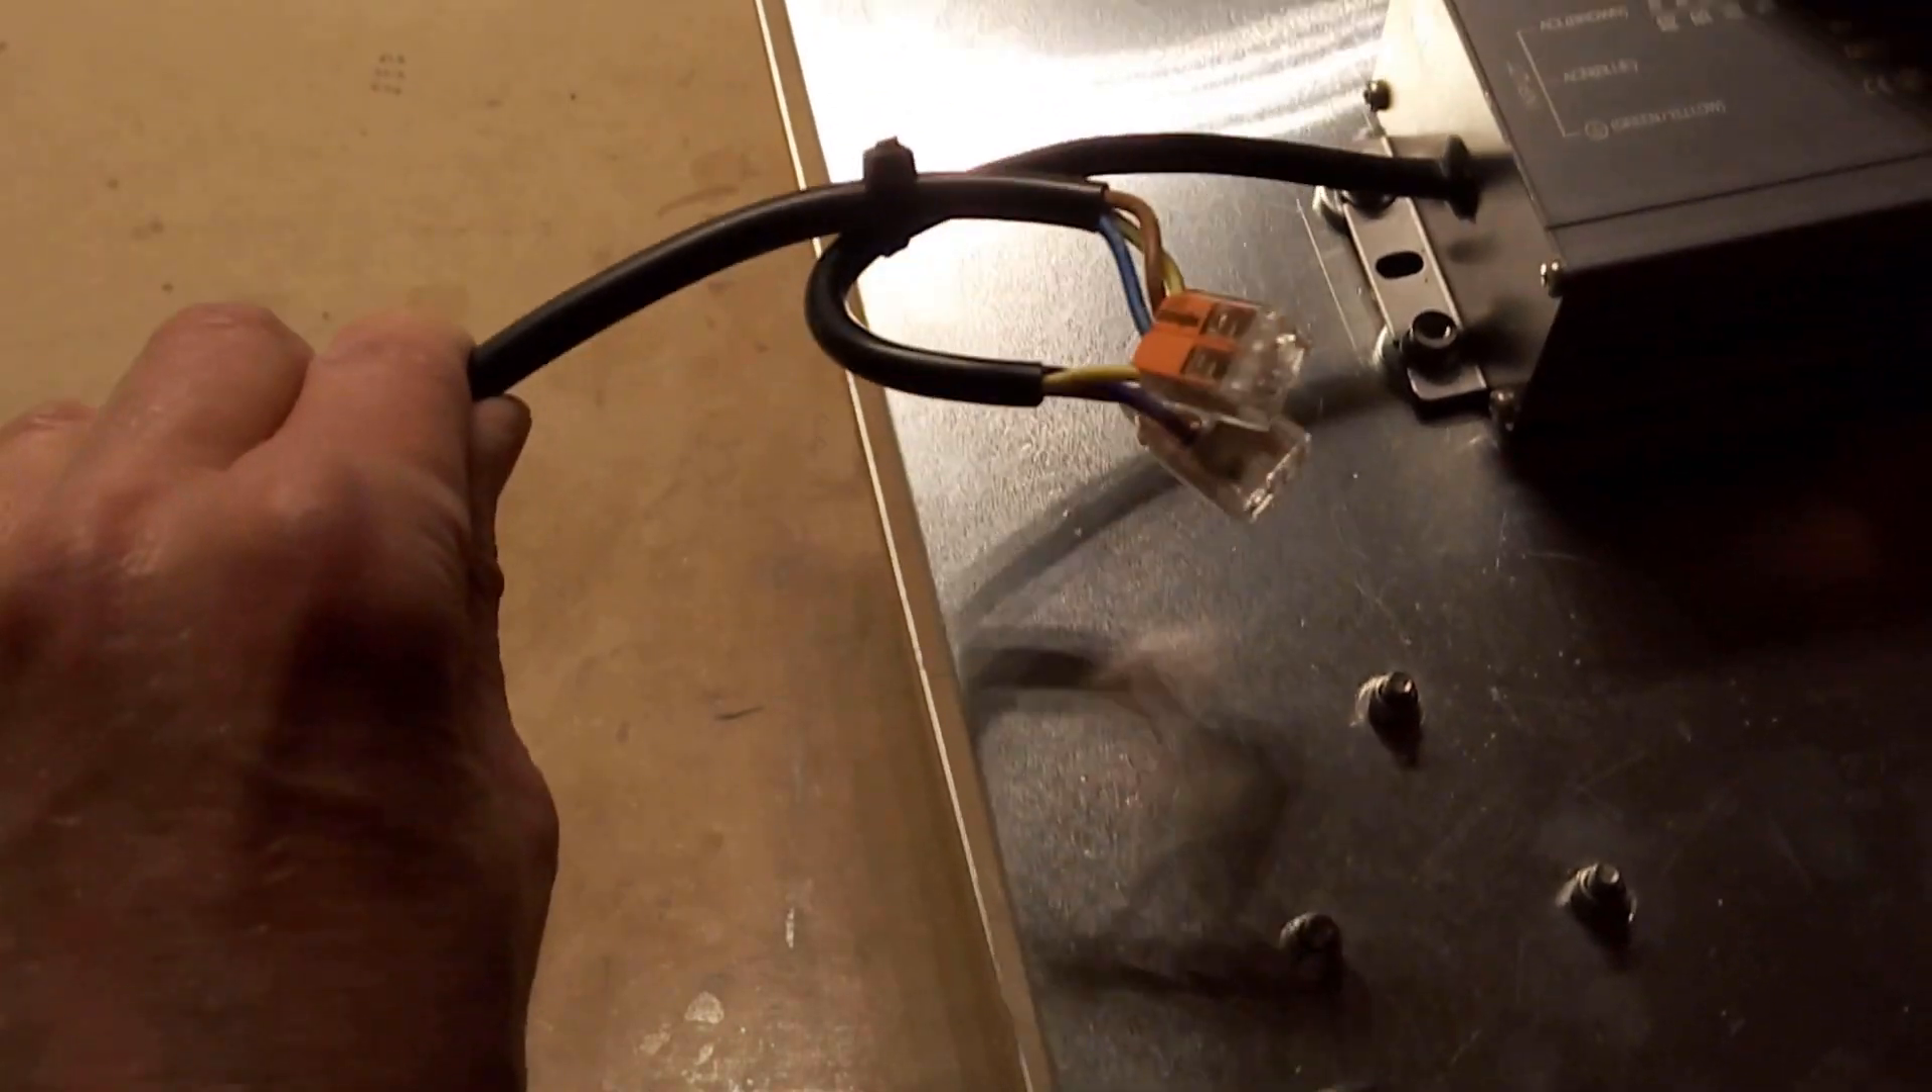I decided to use these clips as you can see to join the wires together.